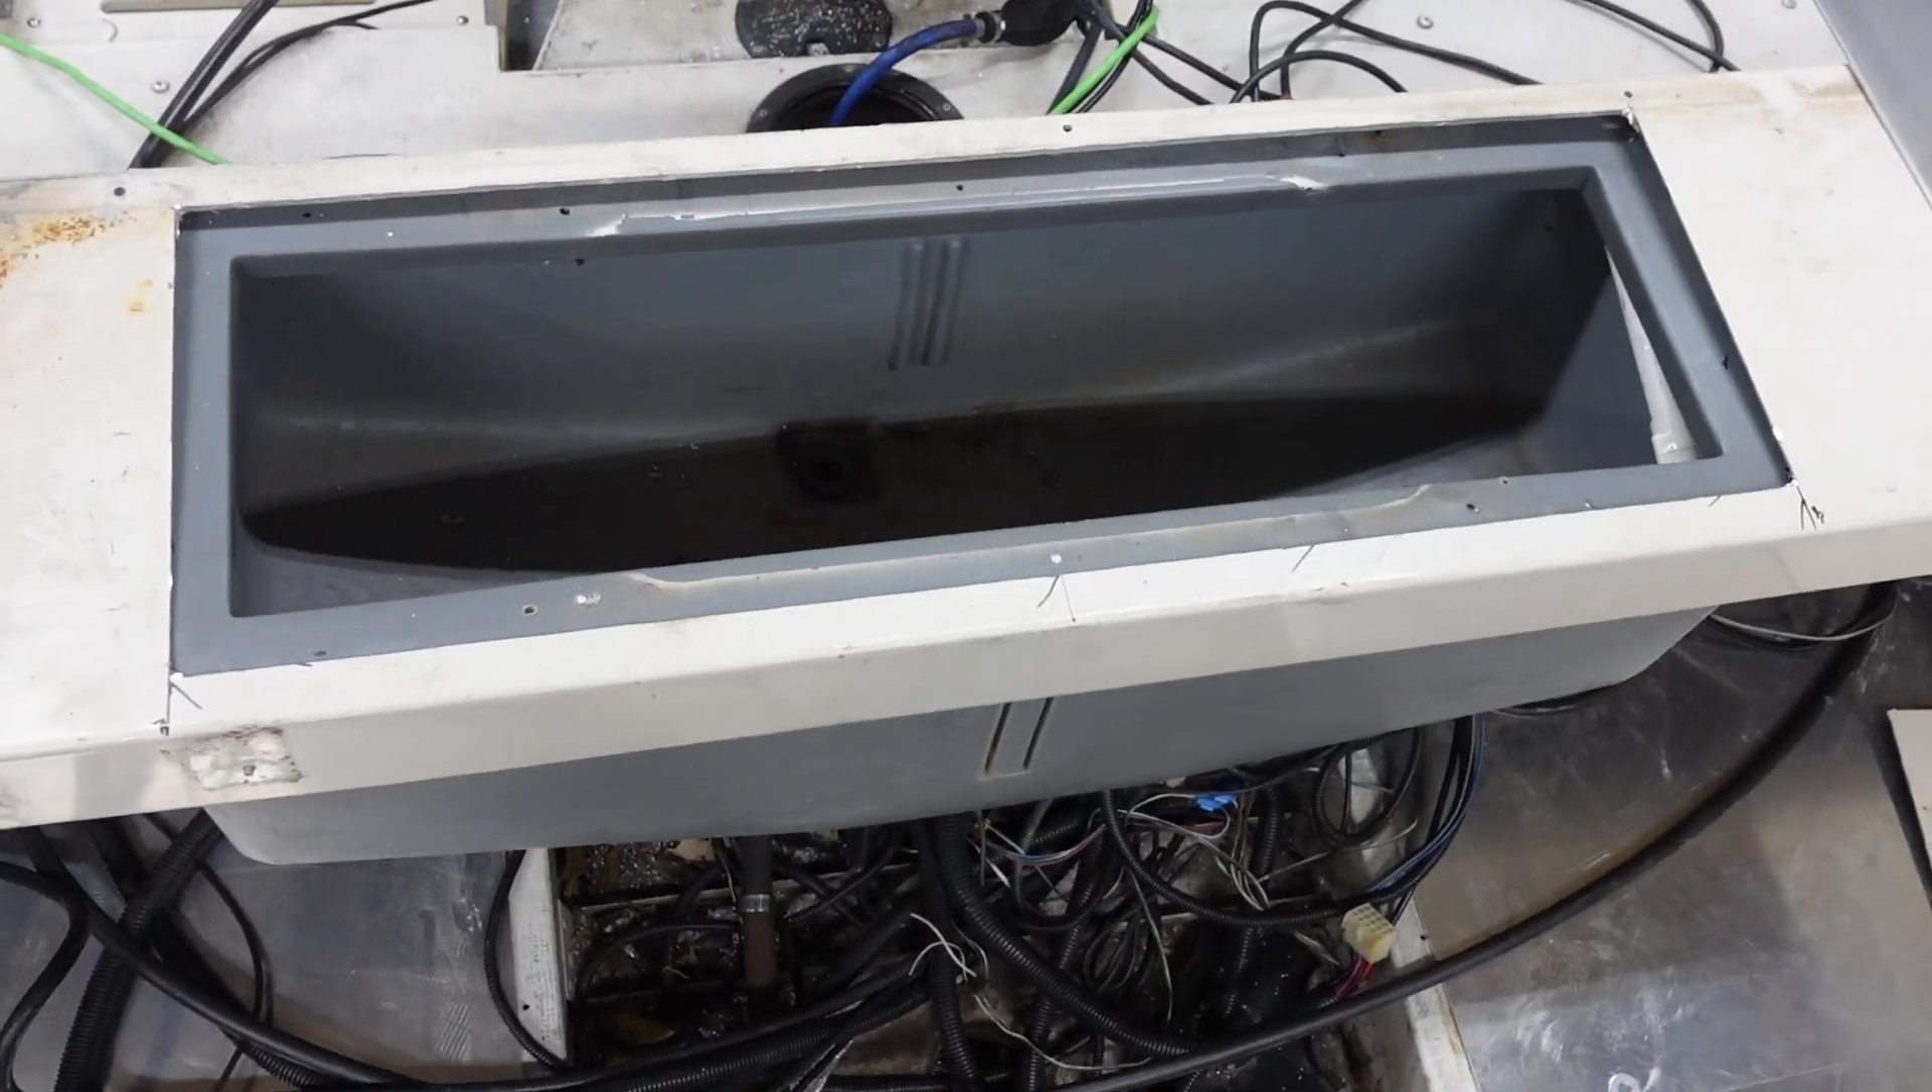This was the original front live well and man it just fit just fit perfect.